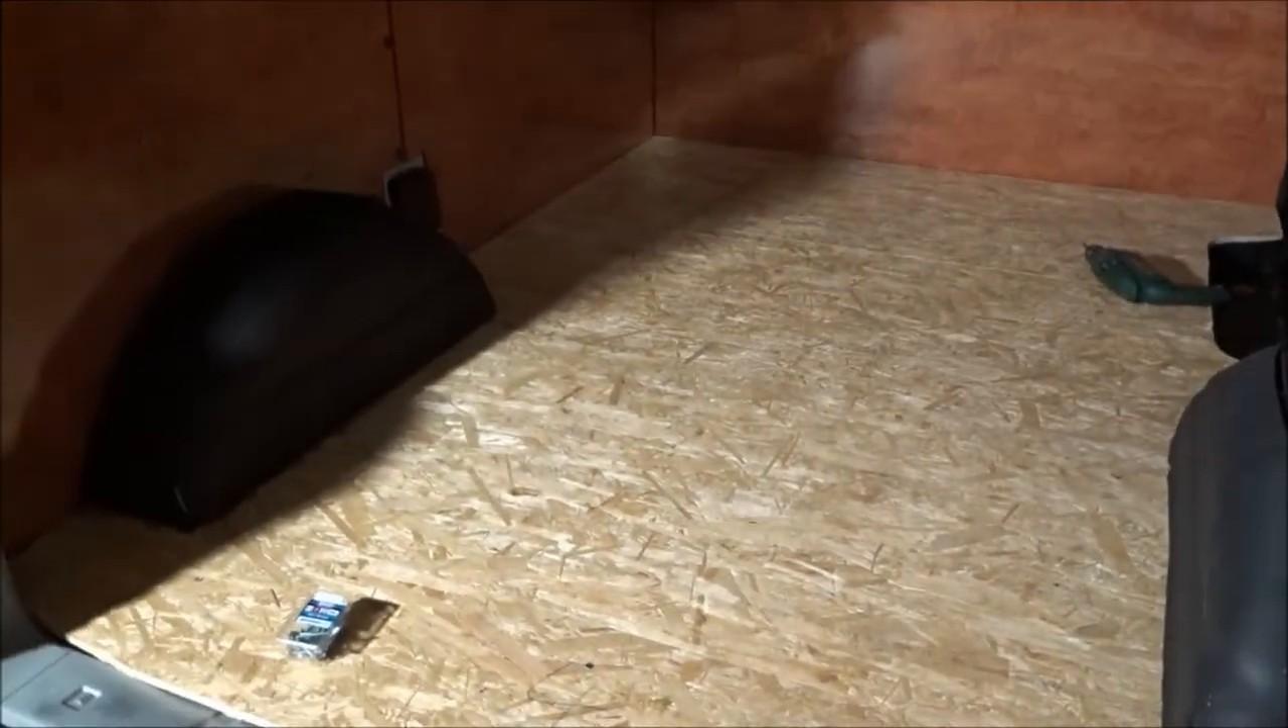Der Boden ist drin. Er ist verschraubt mit 4,8 x 45 mm Schrauben.